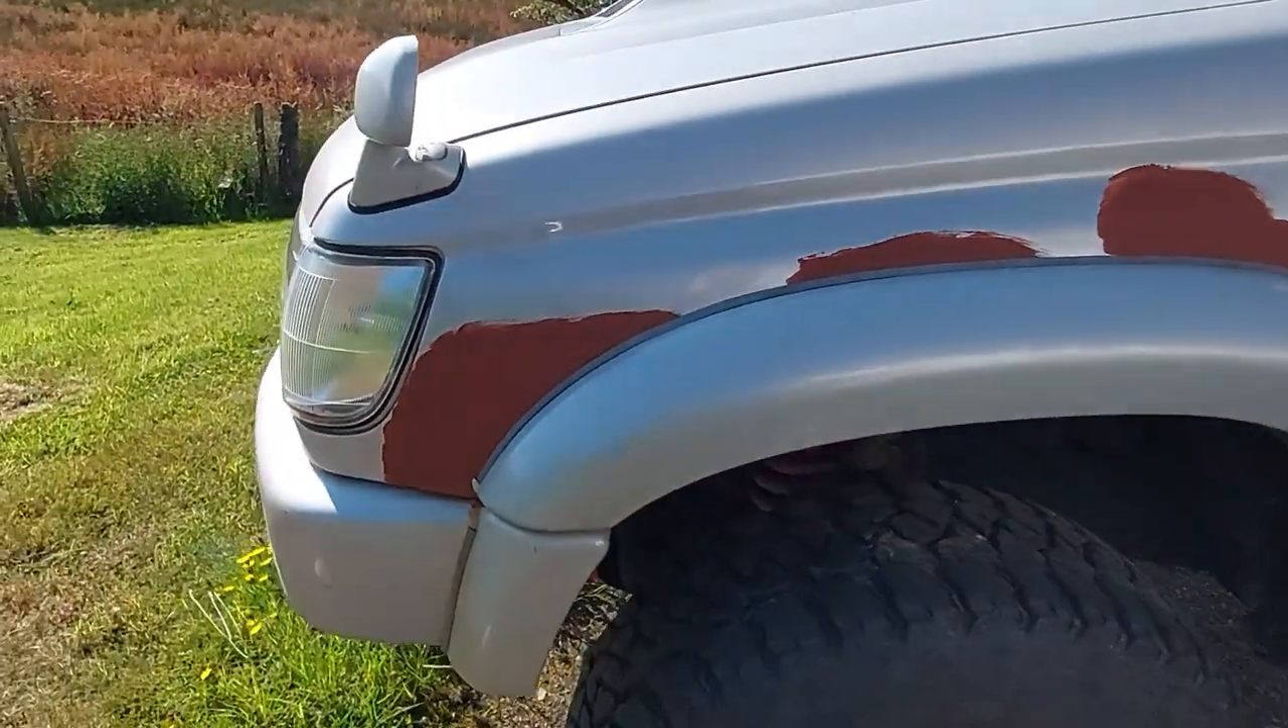Got the wheel arch trim back on.